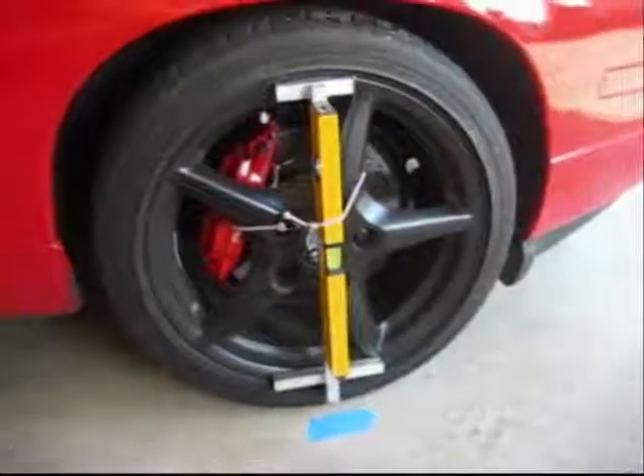Okay, you can see I've got the laser level mounted onto my front wheel vertically.